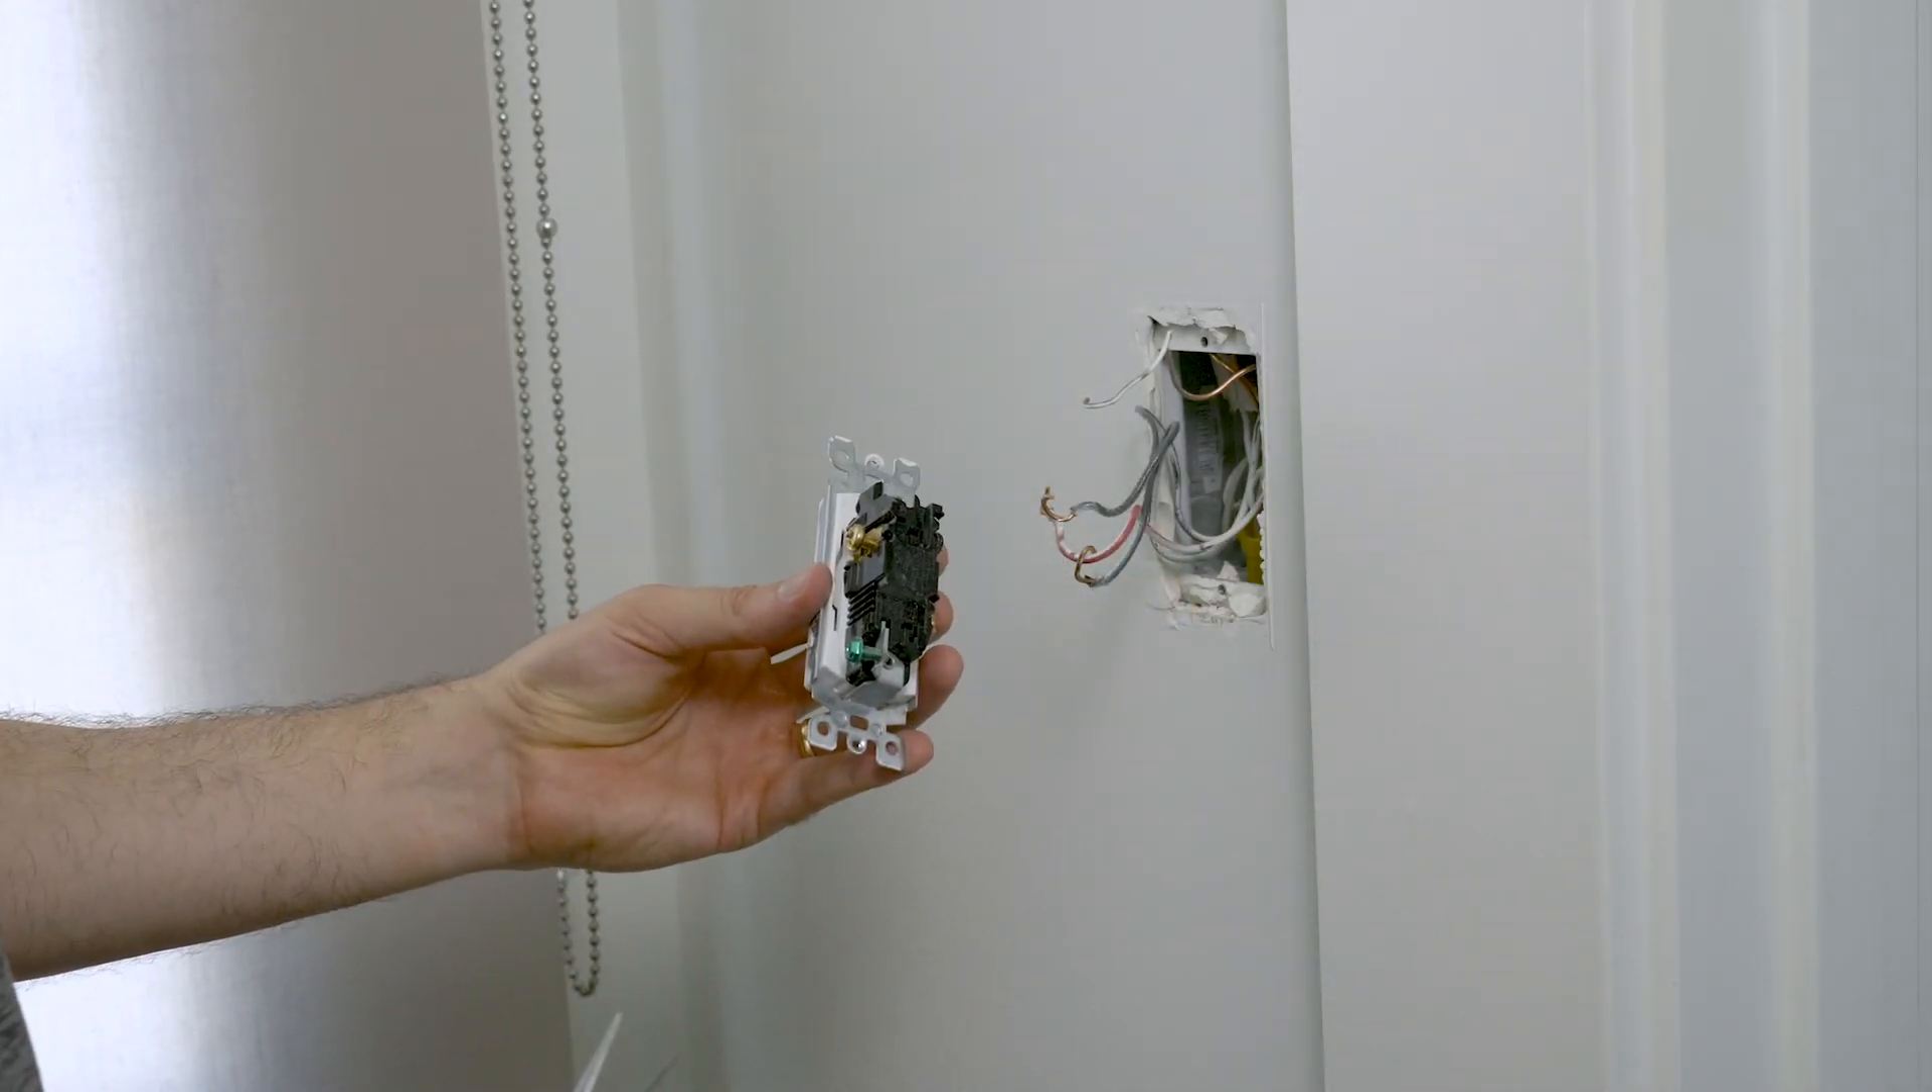With the switch free of wires, I can now set aside the old switch.